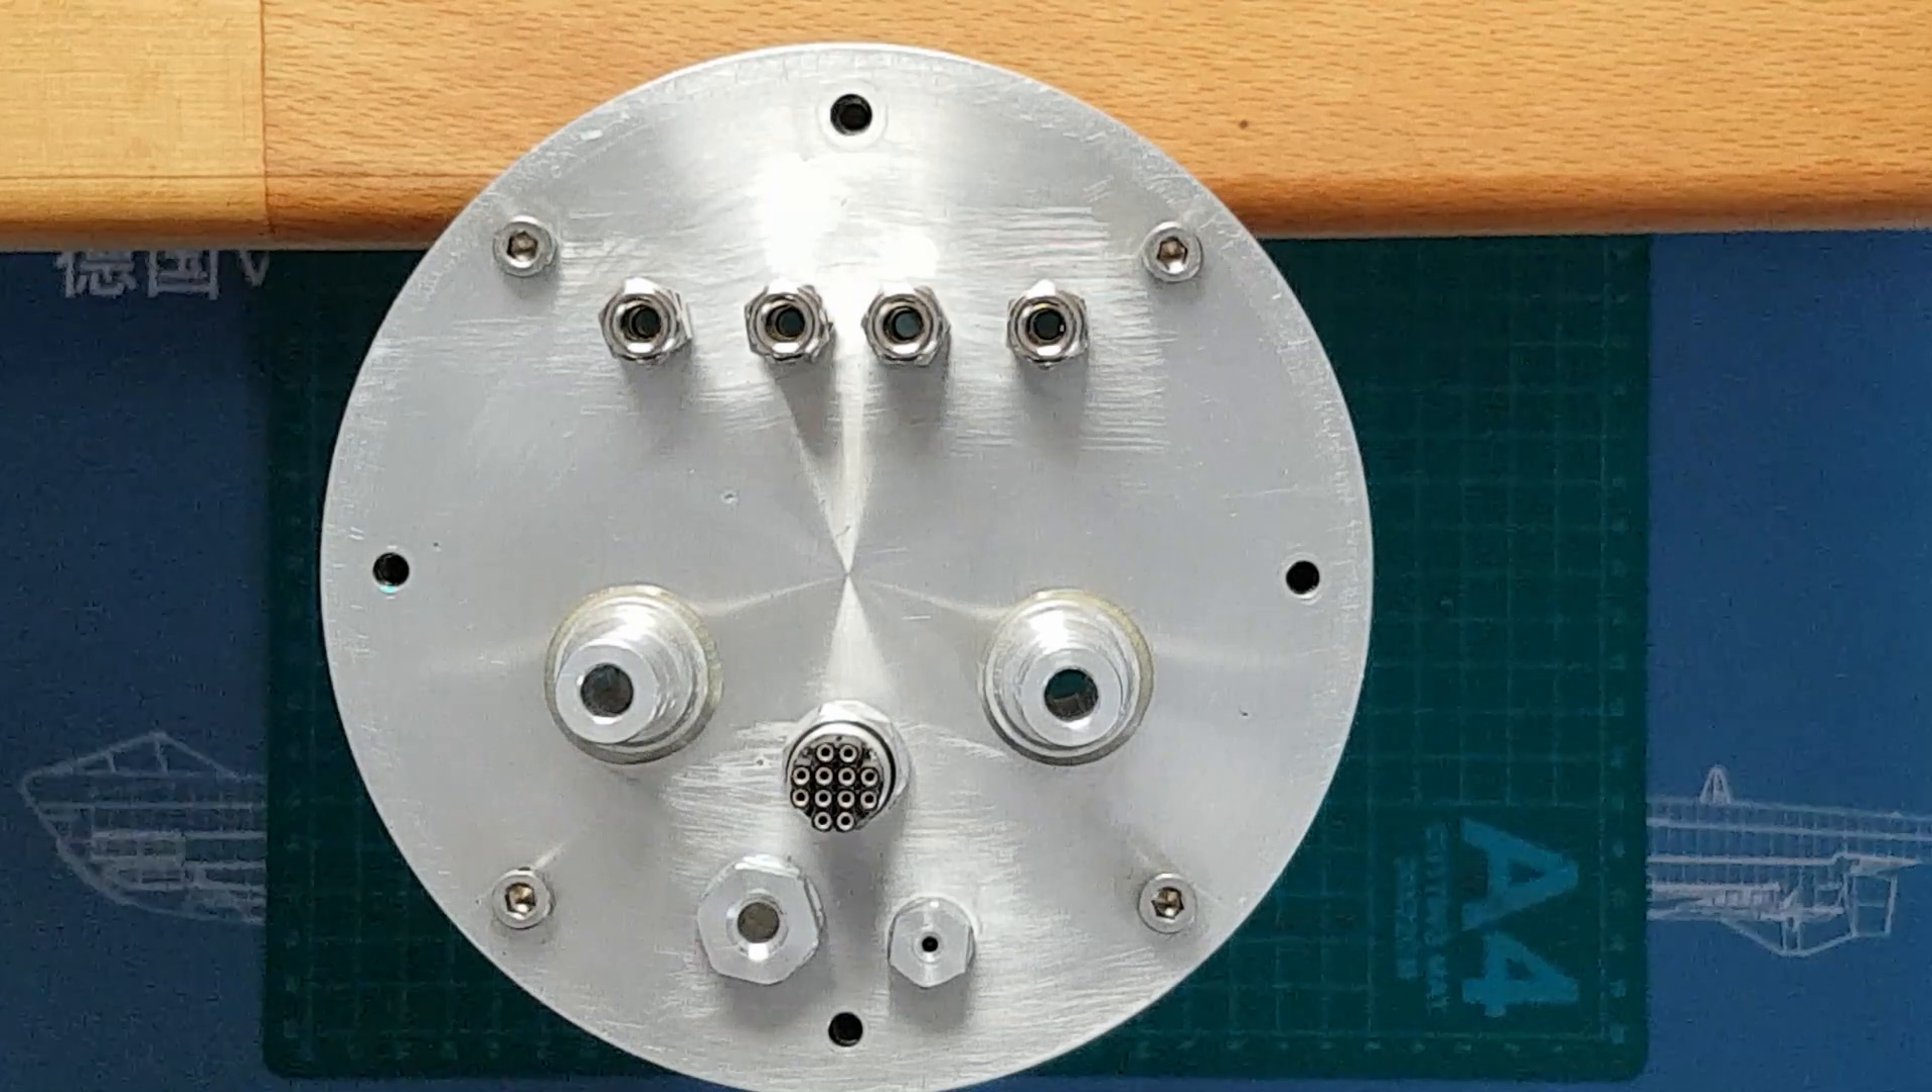Alle anderen Bordanschlüsse, die ich noch brauche, sind schon im Schott montiert.